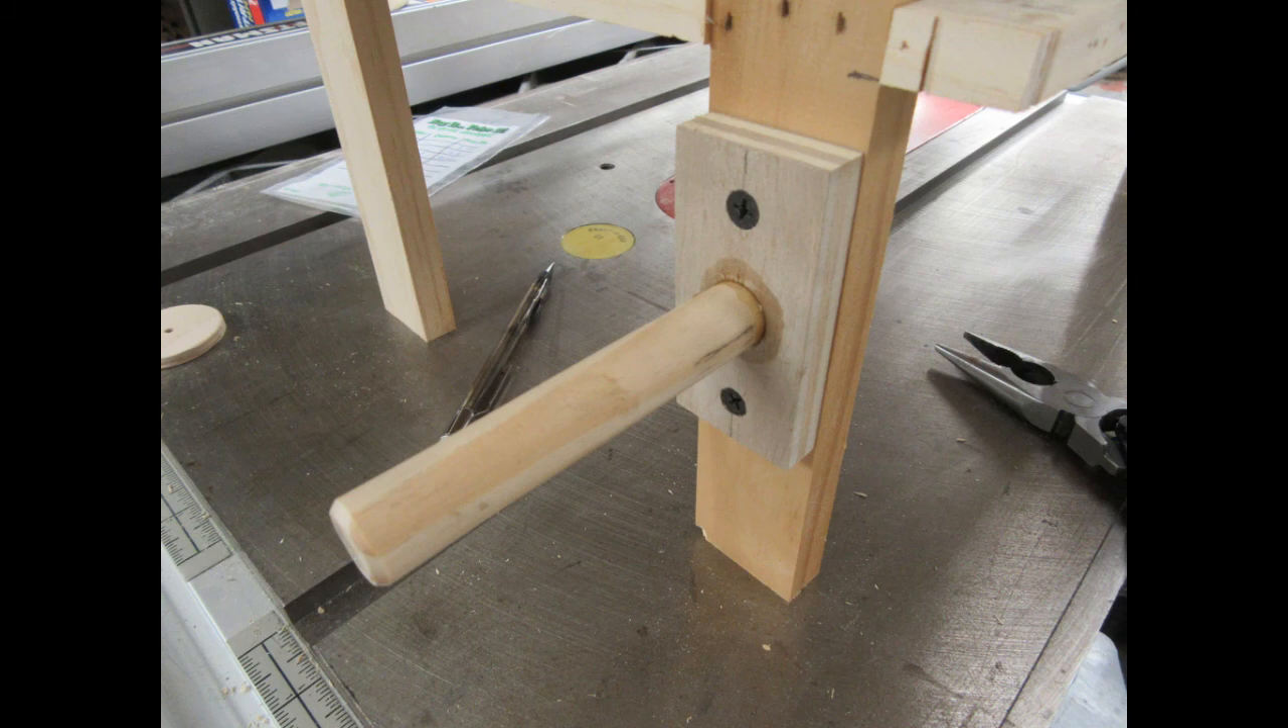A couple of pilot holes in the left front table leg and the bracket went on pretty nicely.